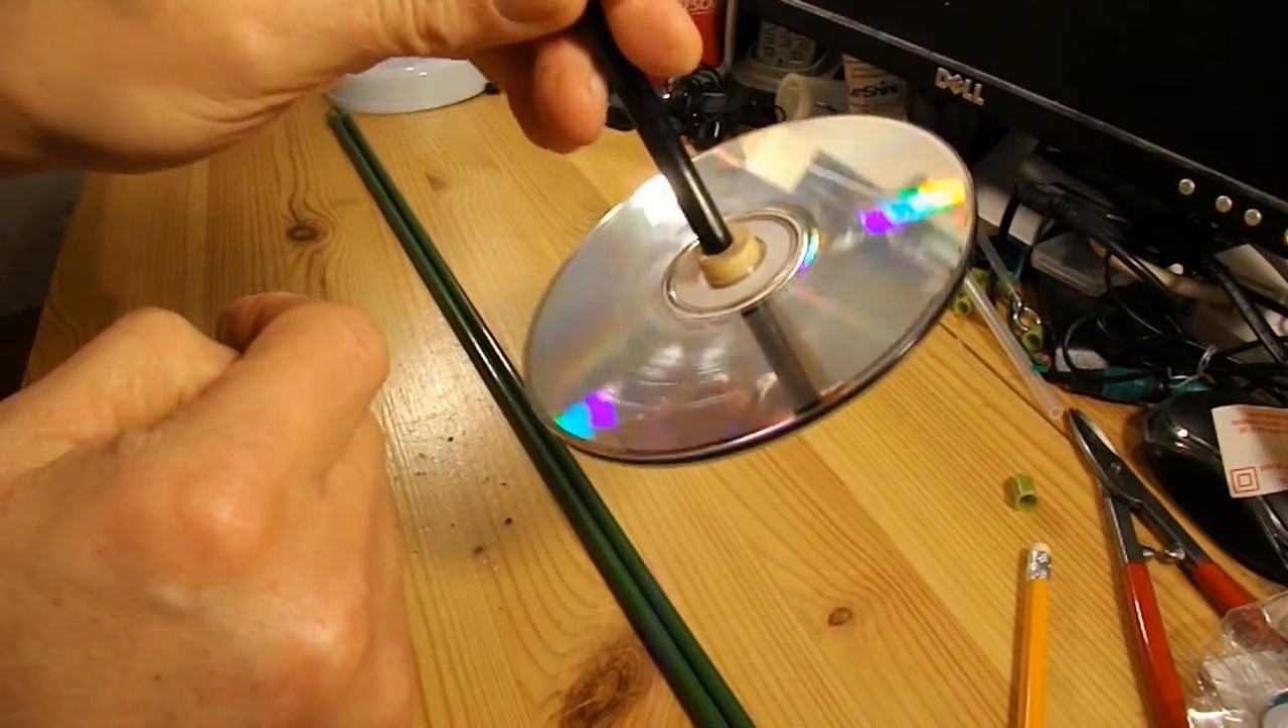So that's convenient, because that wooden dowel is the right size for the inside of the CDs, so I can actually add or take away as many CDs as I'd like.